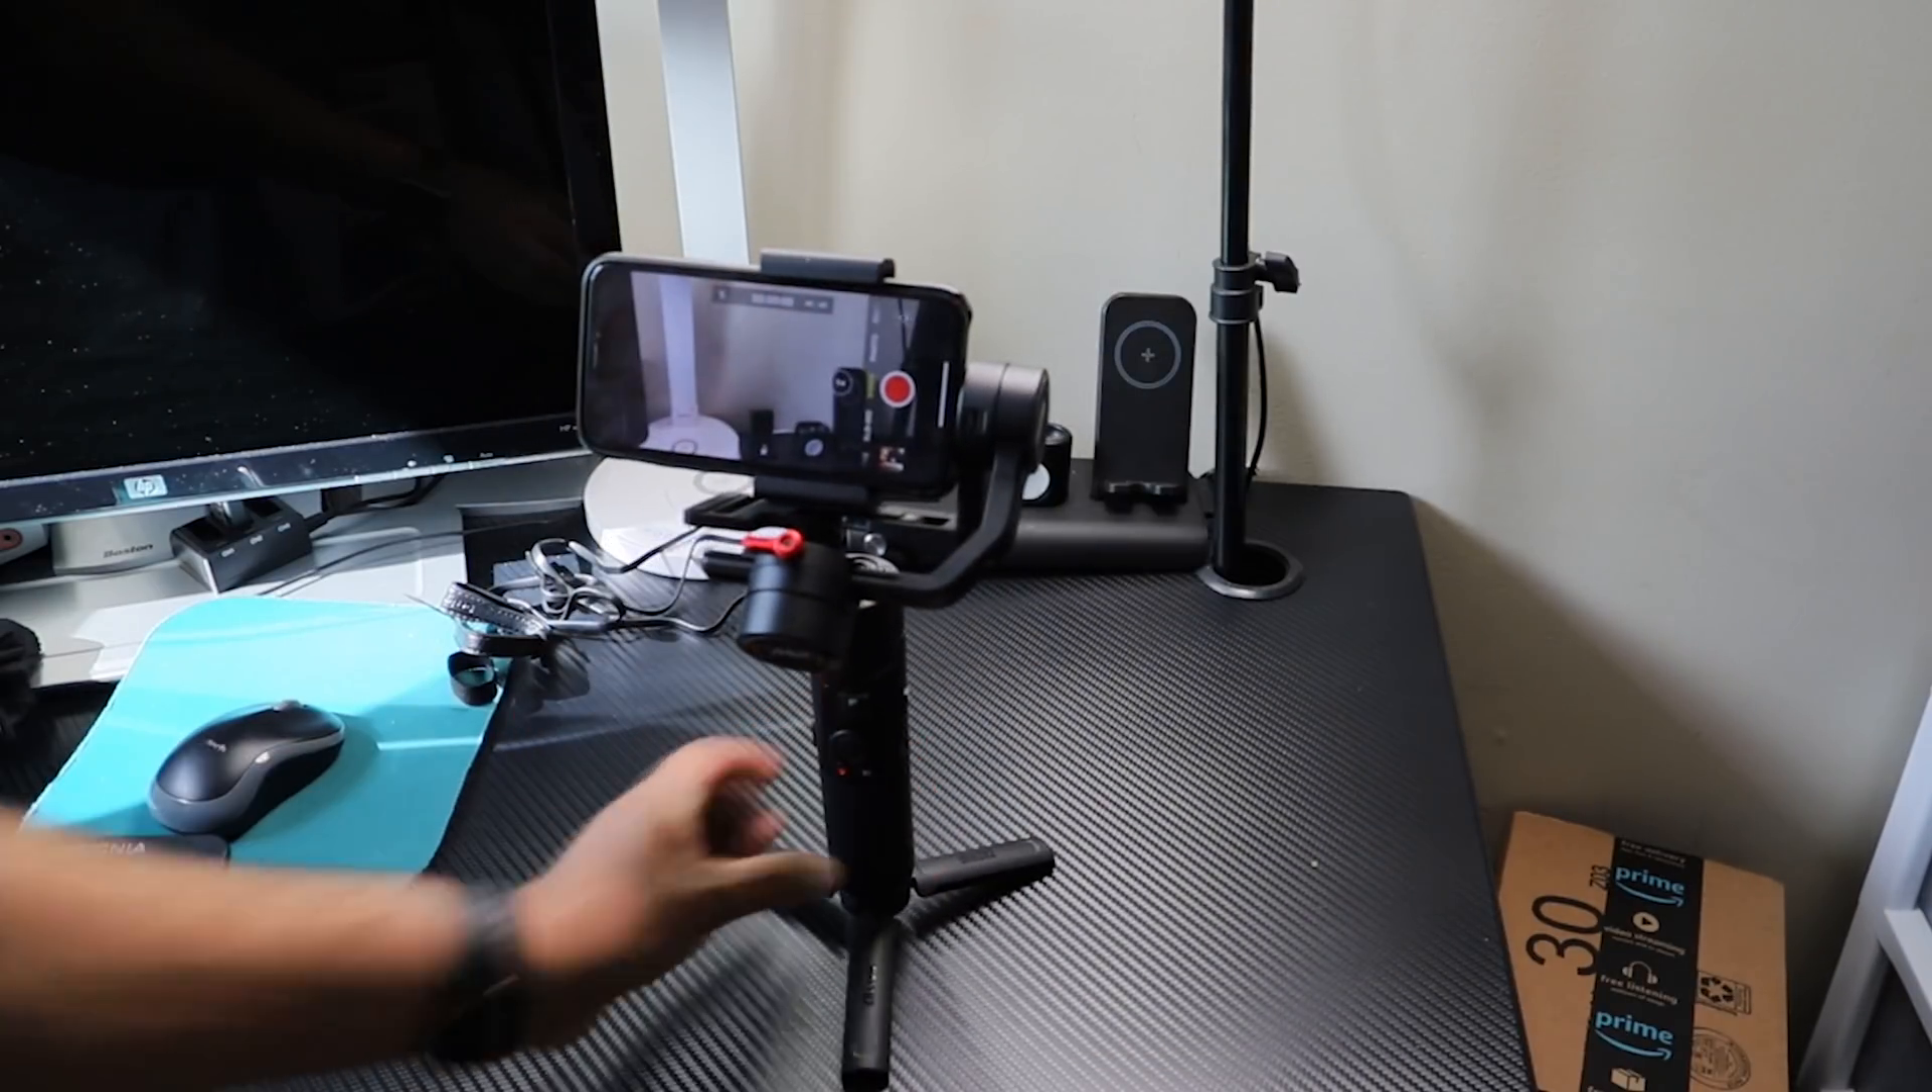Look at this, I am done for placing the phone on this gimbal.